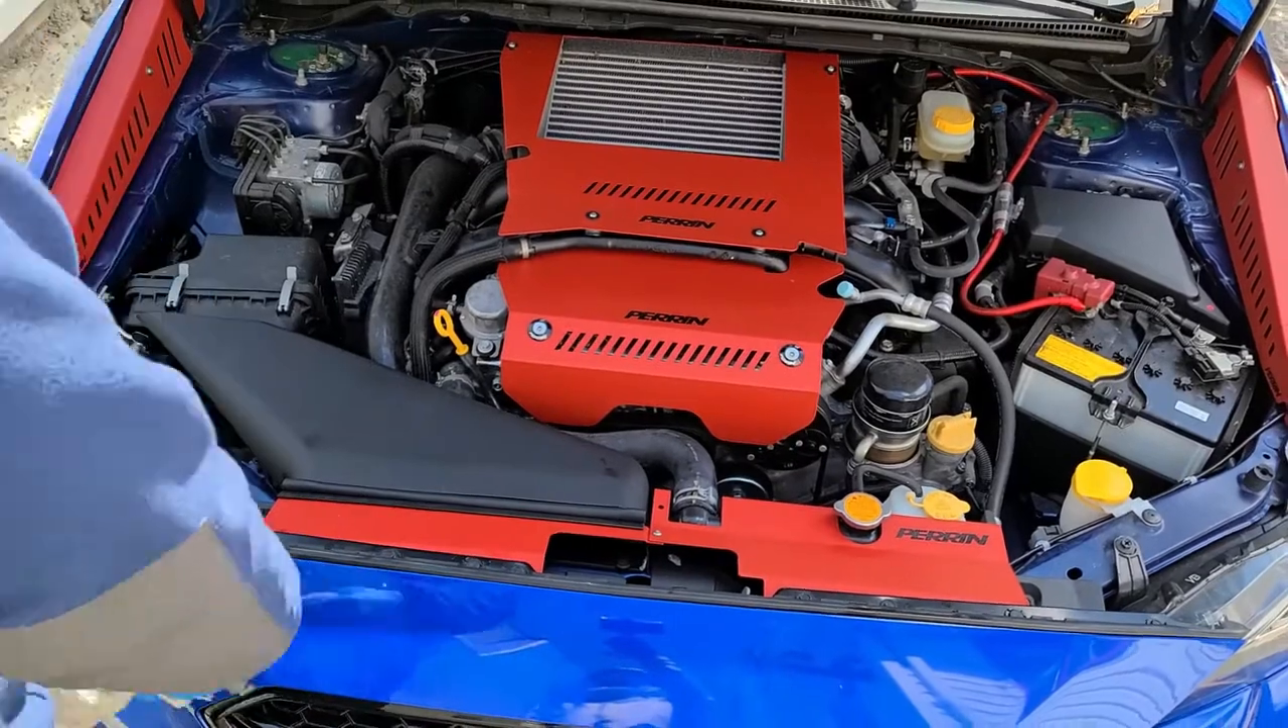All right guys so there we have it we got fender shrouds engine cover and a radiator shroud all in.